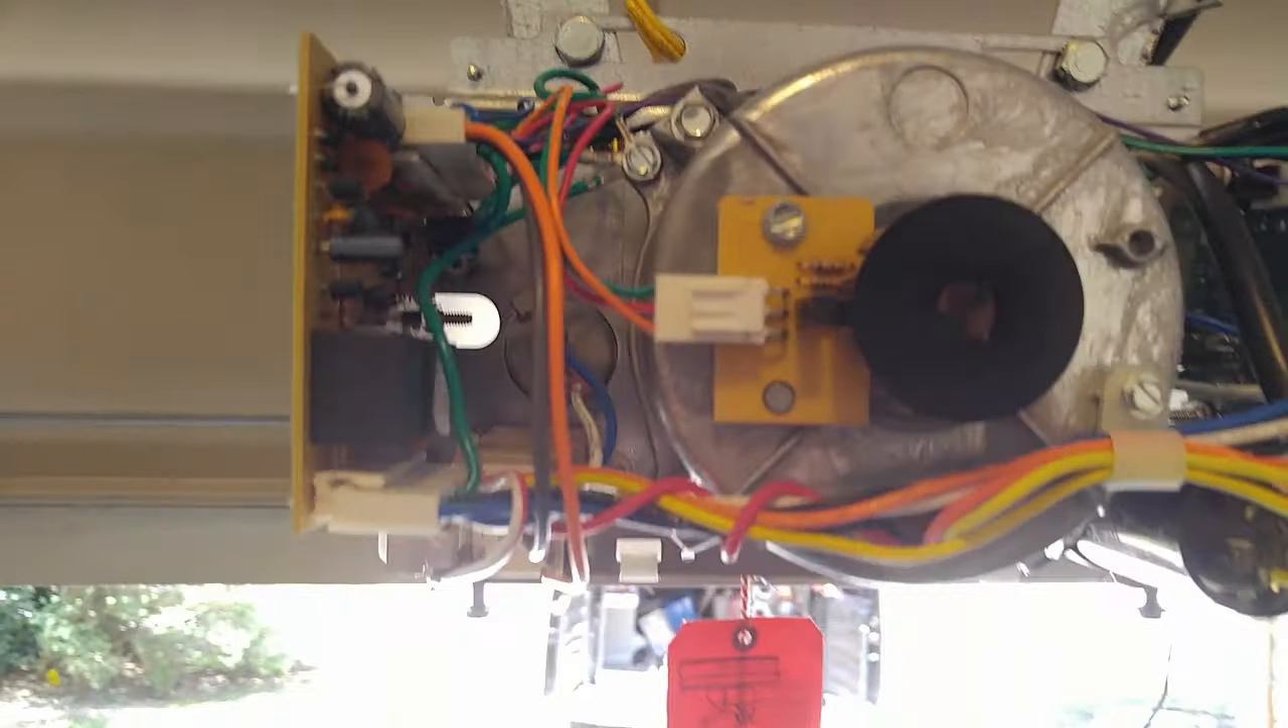So now that we have the cover off we can see a circuit board we can see a motor or we can see a start capacitor right here.